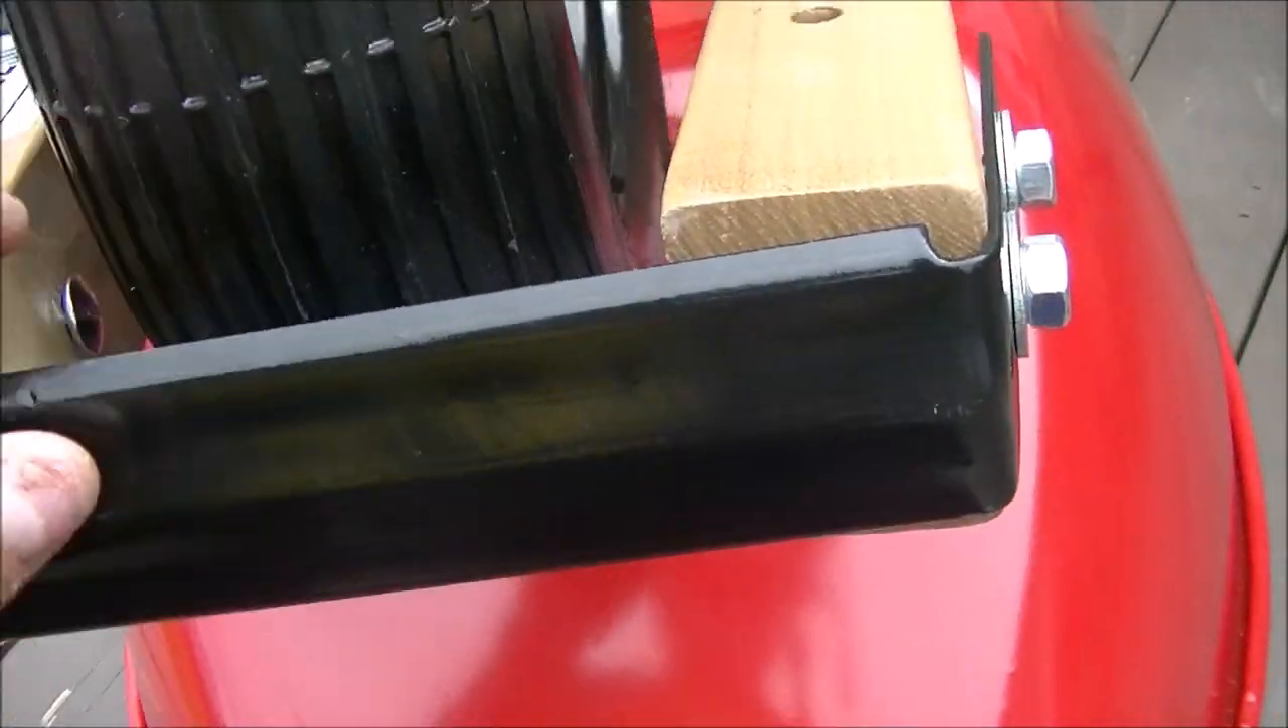So that's the front kick bracket. Put in place.